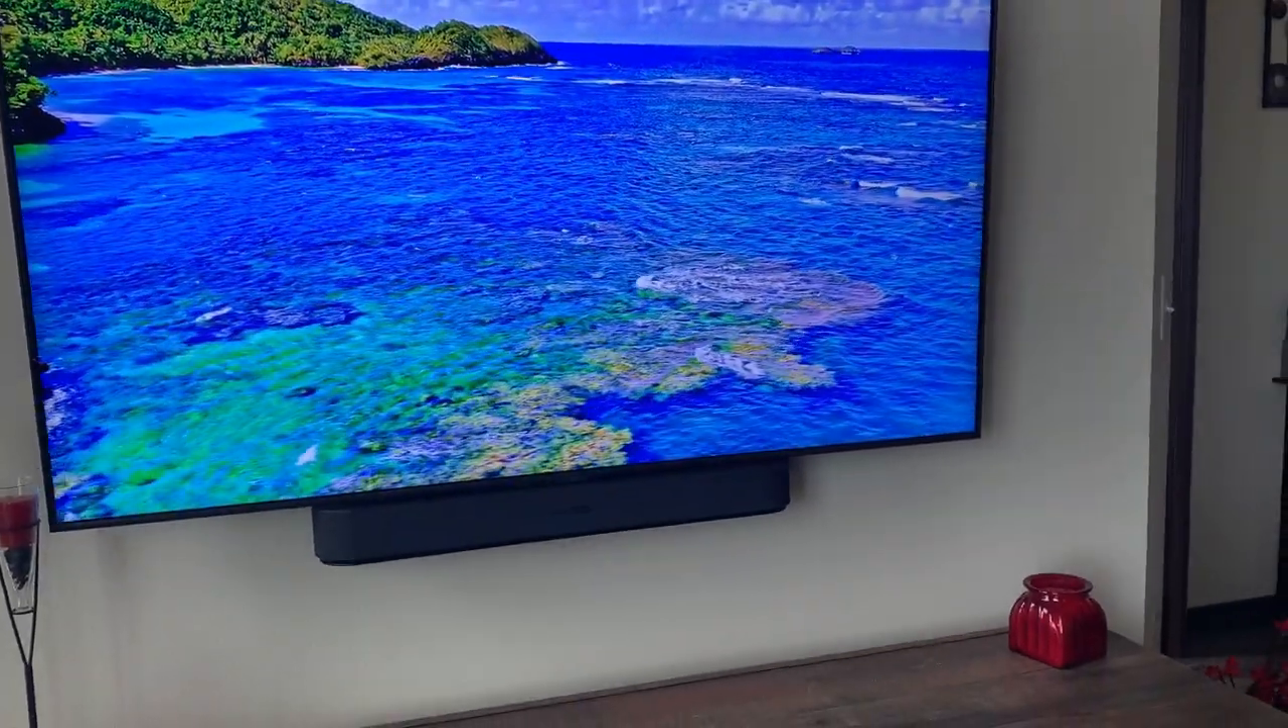Okay, so the sound bar is installed and ready to go.